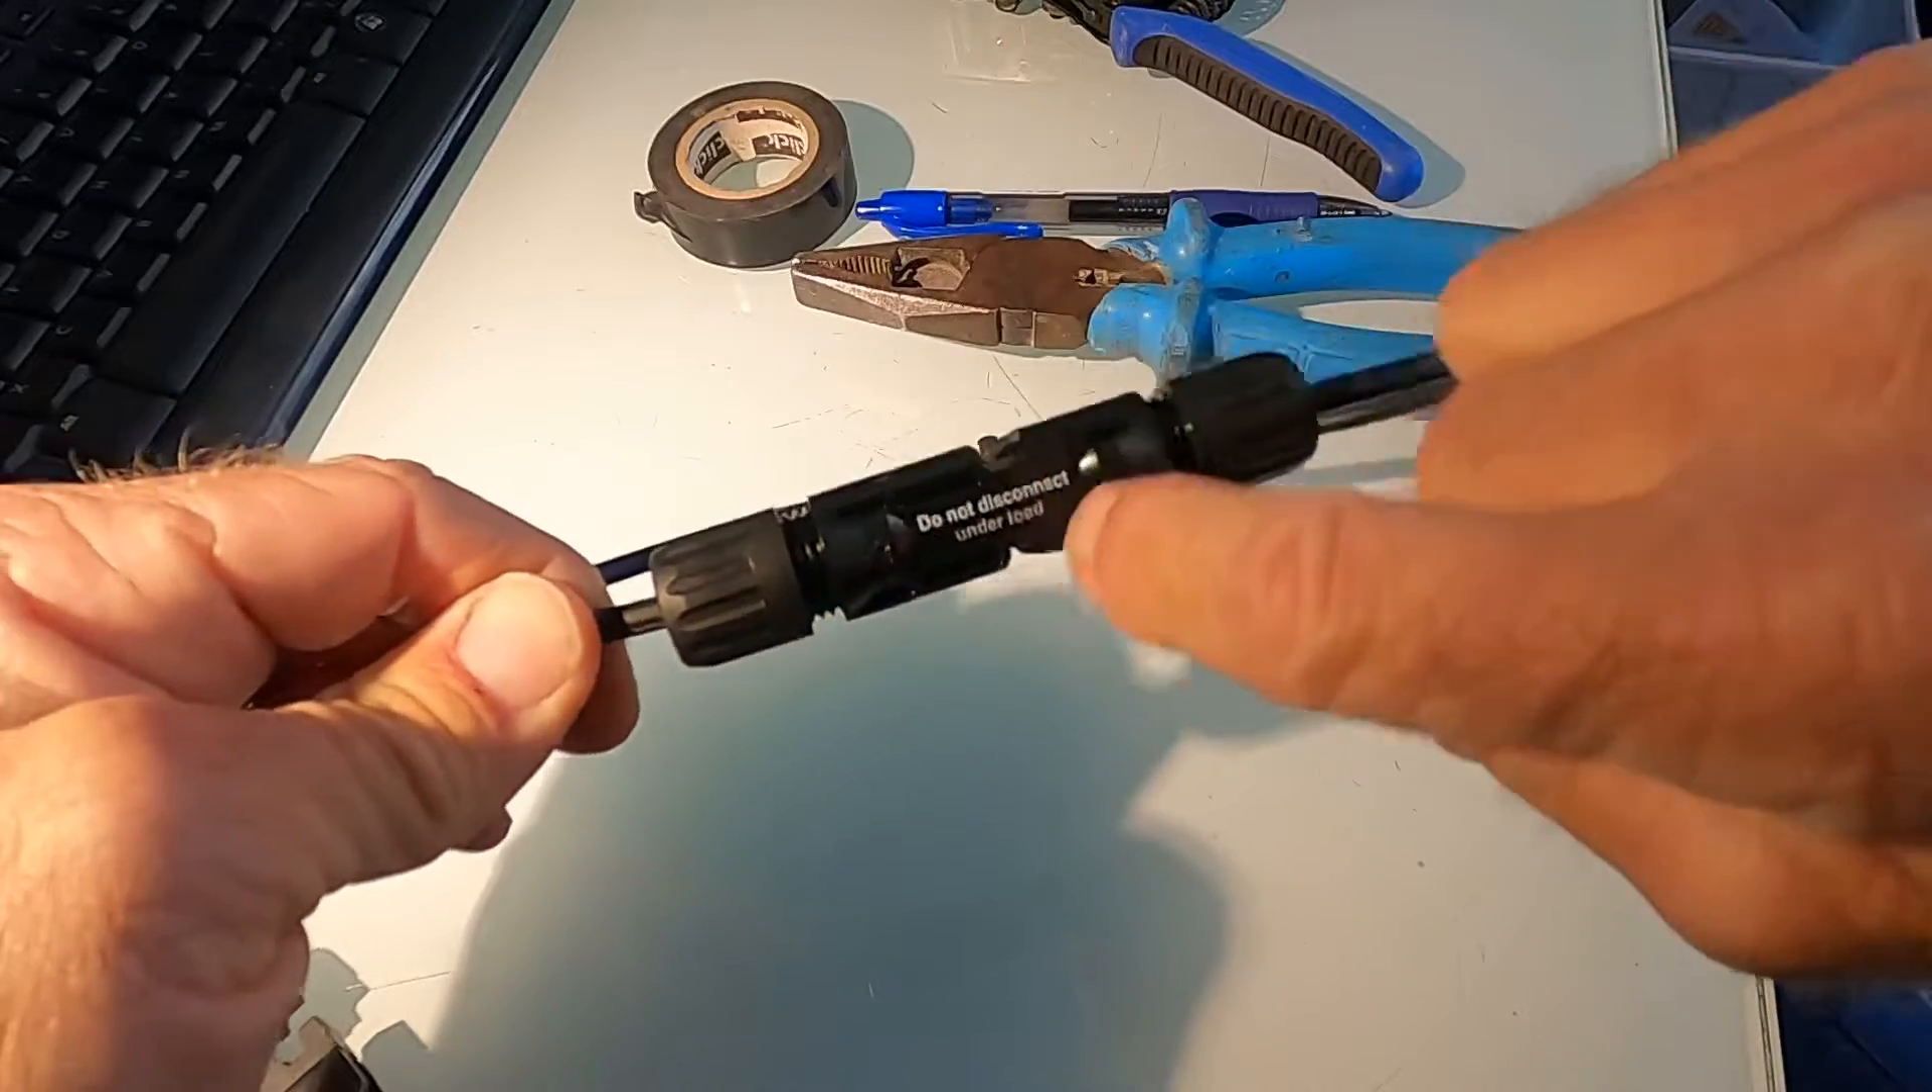That's our male and a female they just plug in together like that that's a perfect joint.